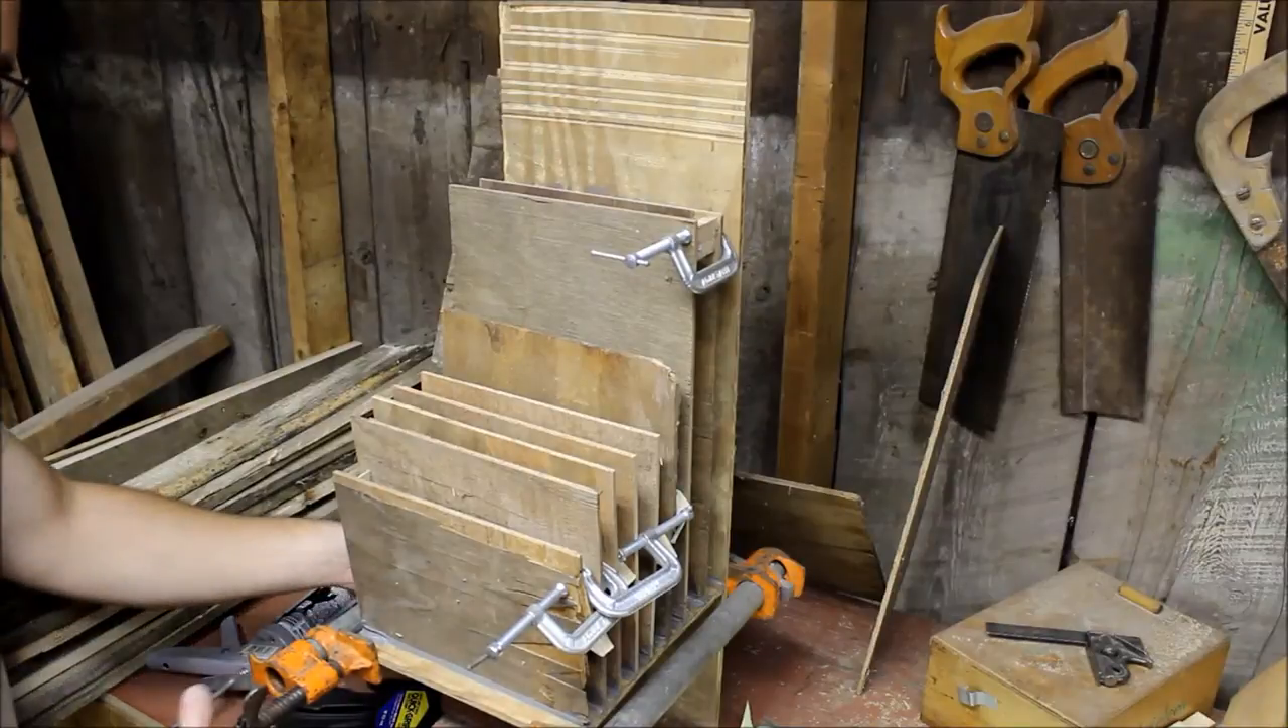These clamps up here, the wood was moving a little bit too much and the spacers were falling out, so I clamped those together.